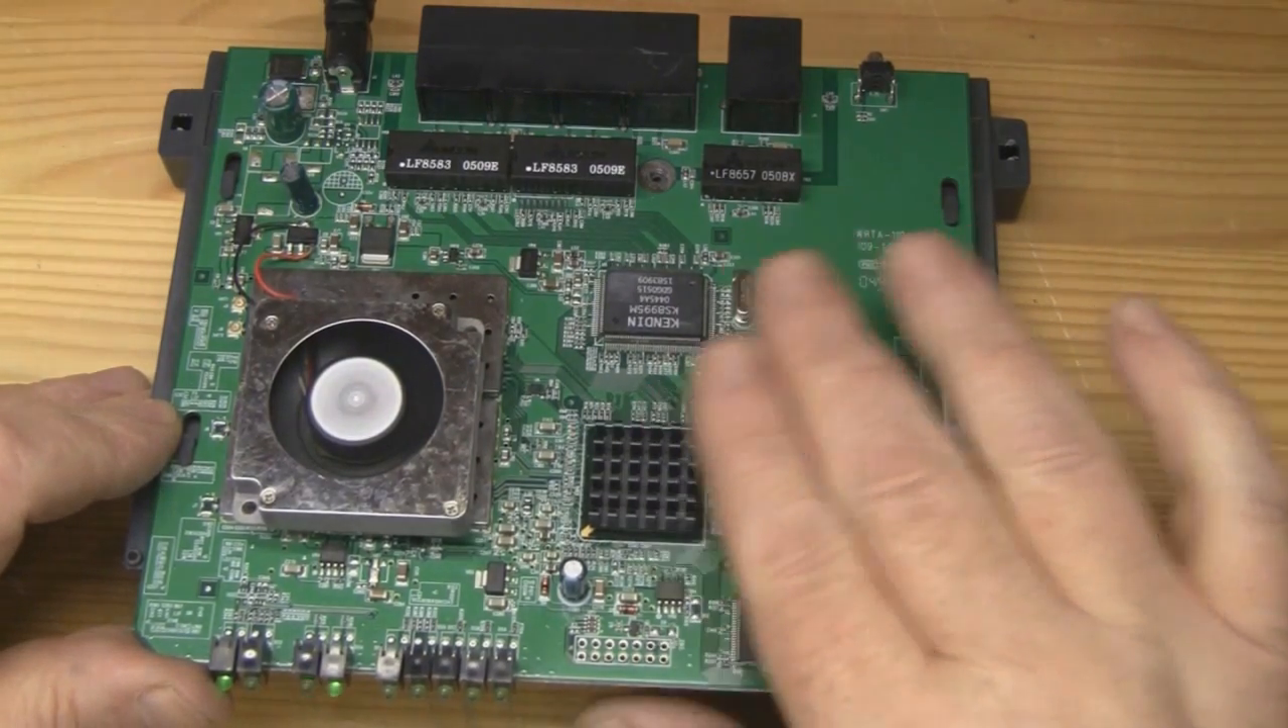The fan's installed and it's actually running now I've got power to the router.